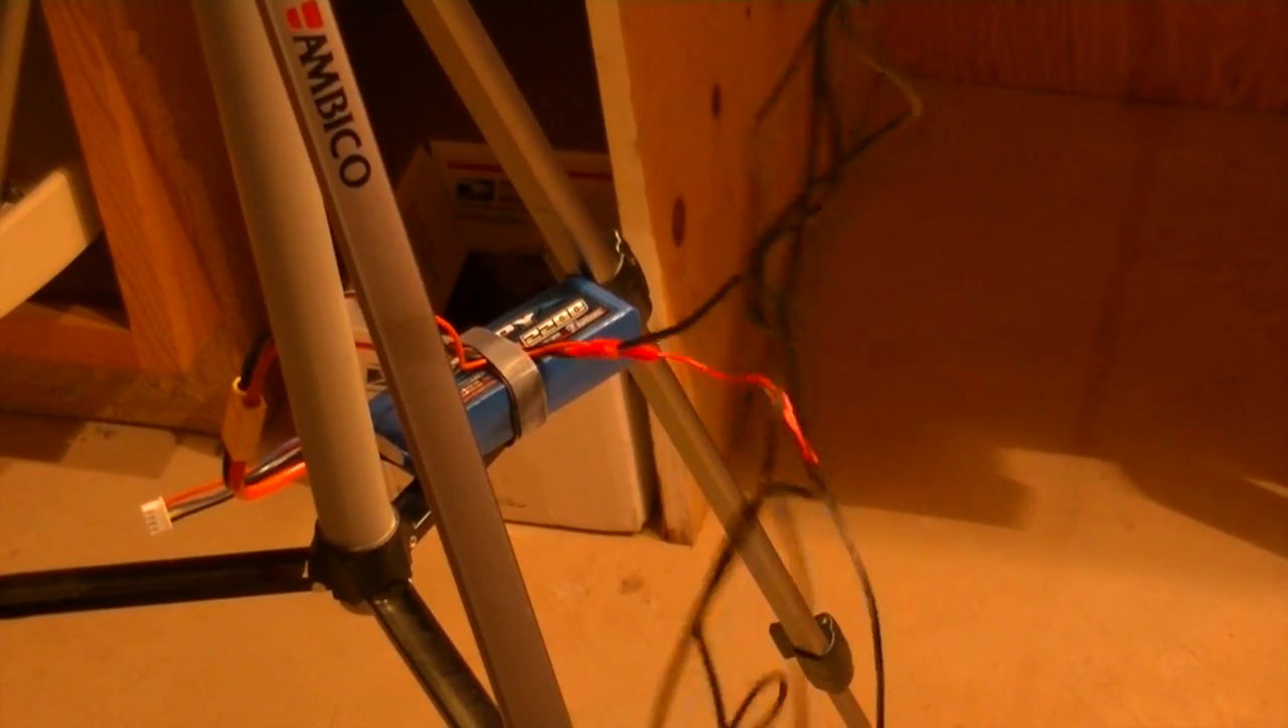And then I just have the battery strapped to one of the legs here.